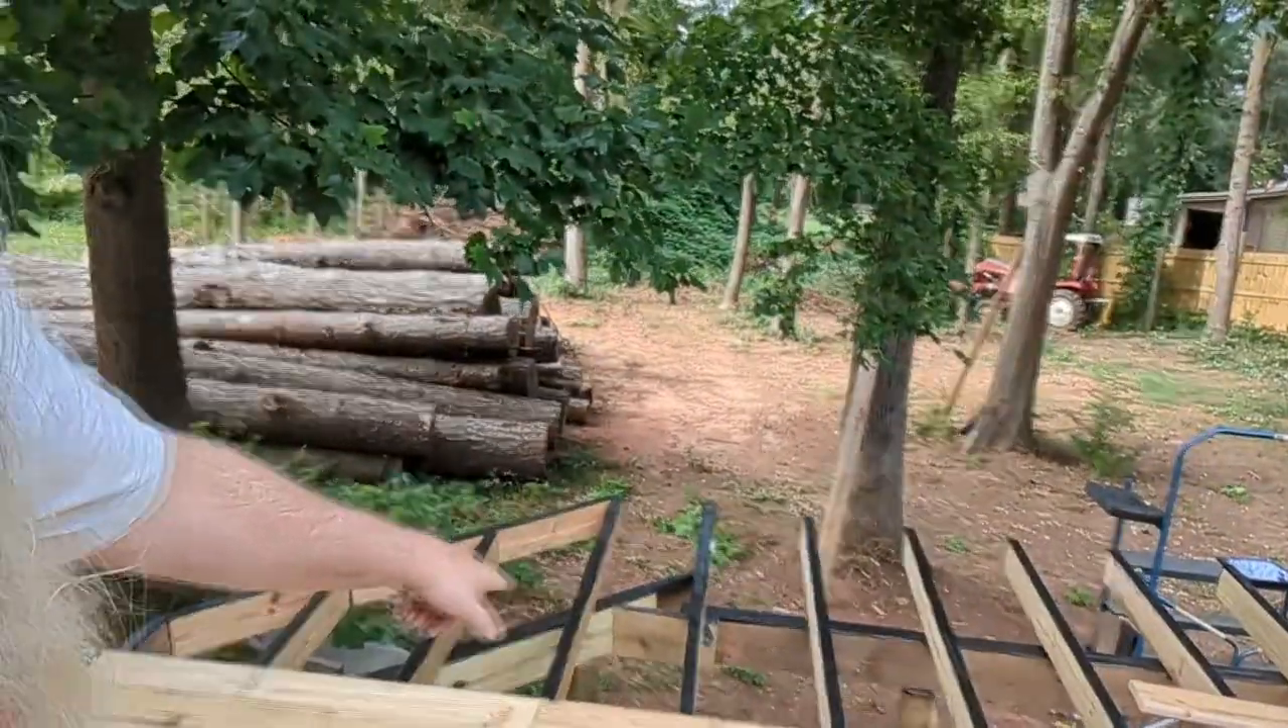So, what we have is just this much decking here left to complete on this part of the deck.